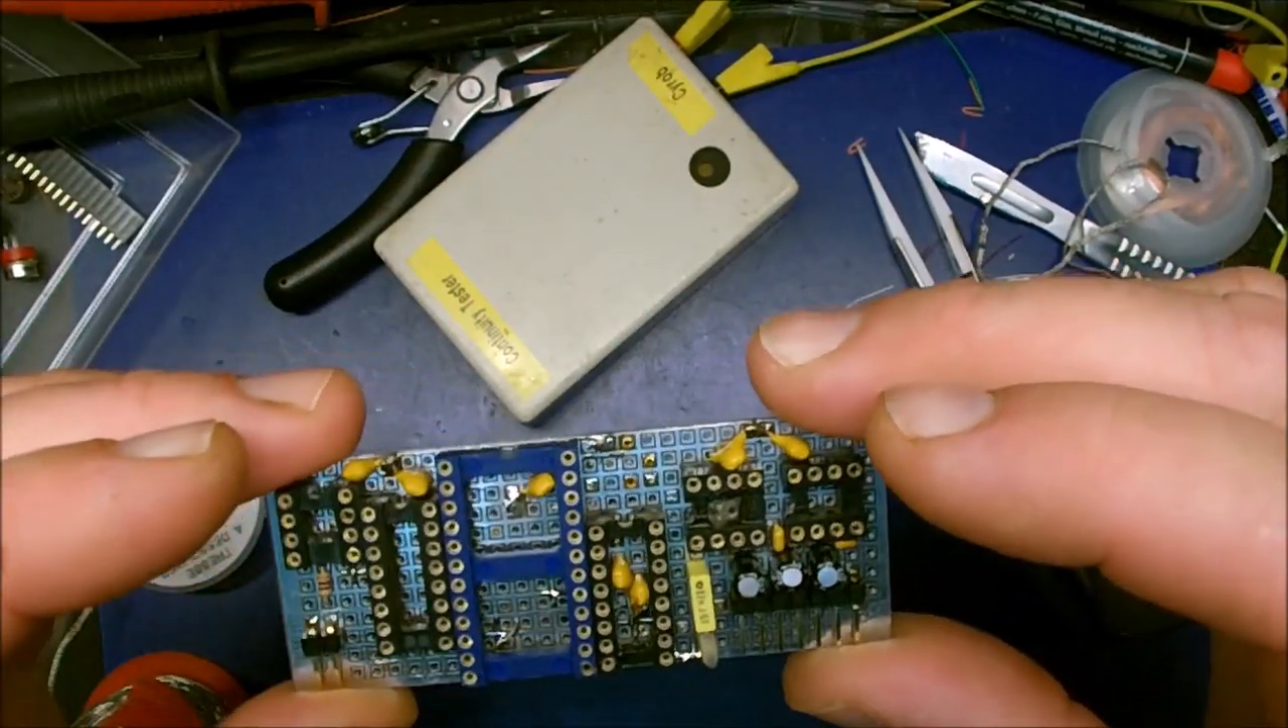J'ai testé toutes les connexions il me reste plus qu'à mettre les circuits dessus et à tester.